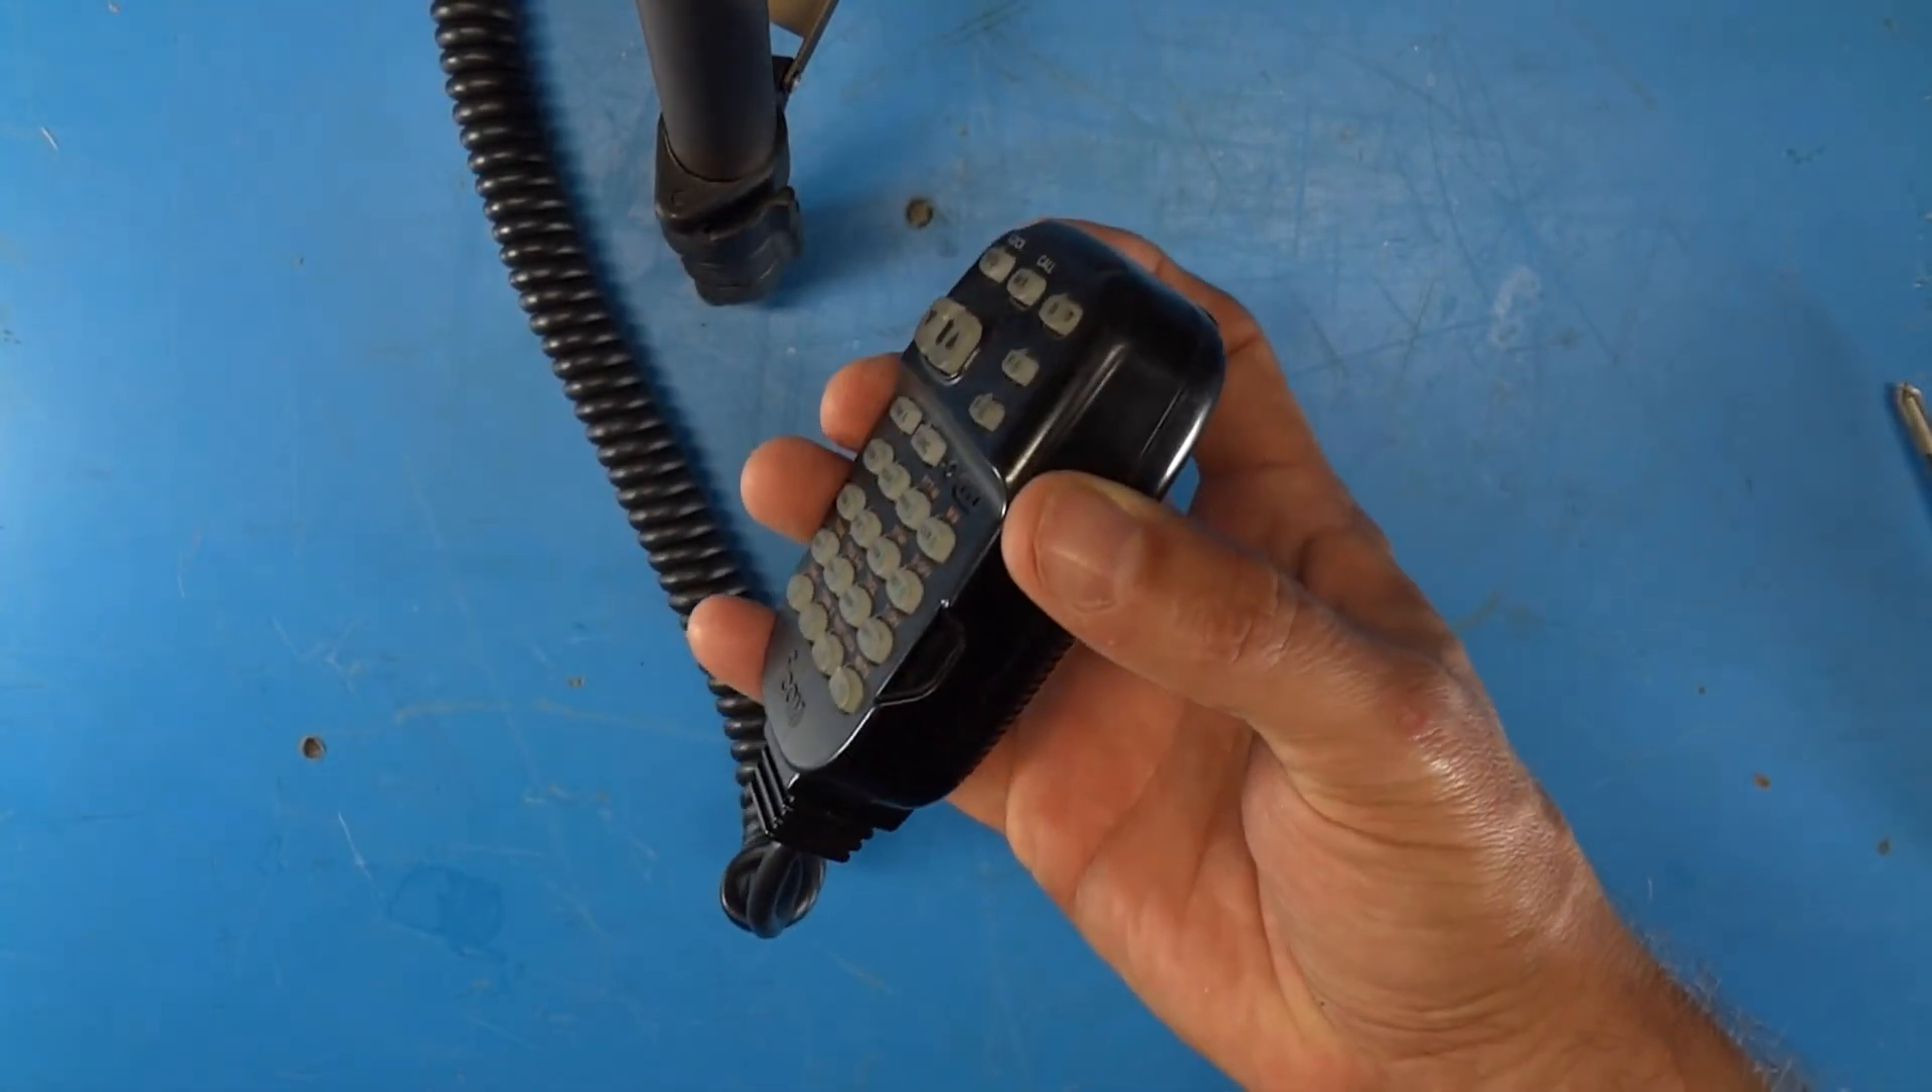So the microphone is now reassembled.